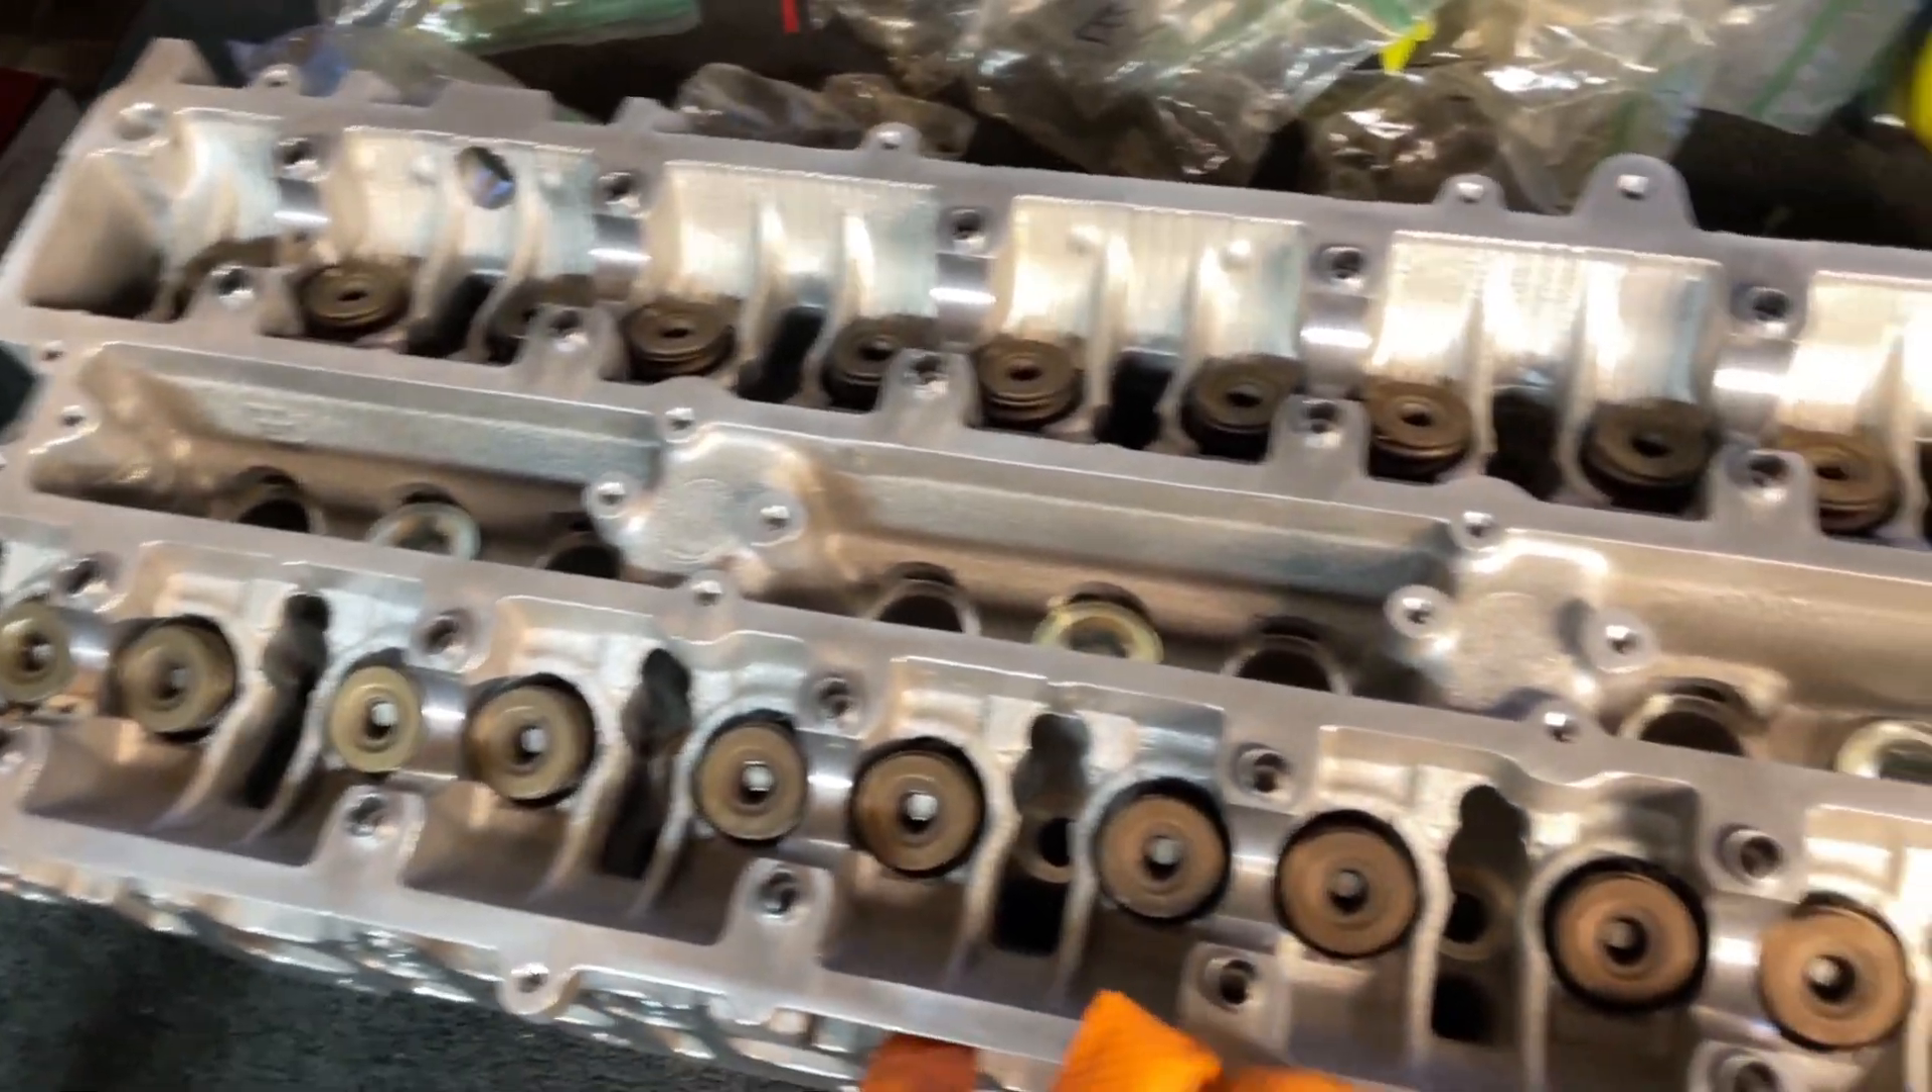So all the spring retainers are clean. Just went ahead and popped those in there.